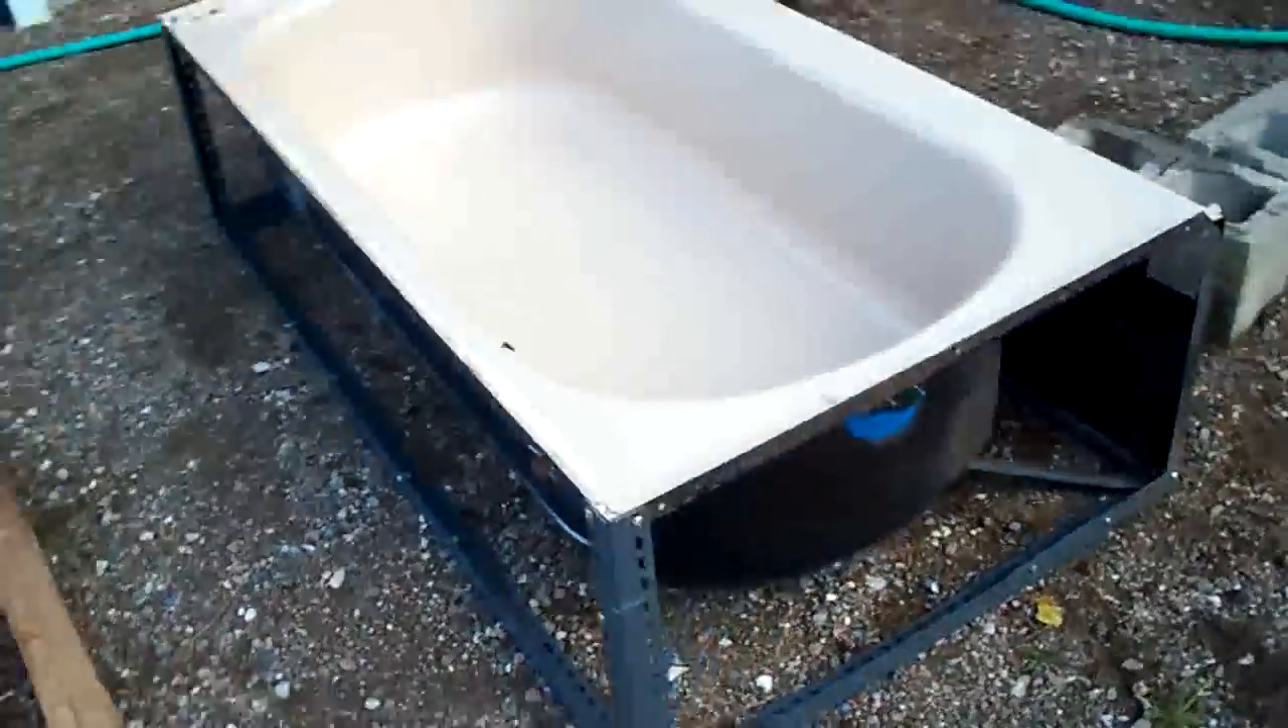Okay, I've got a frame now built Around the tub.